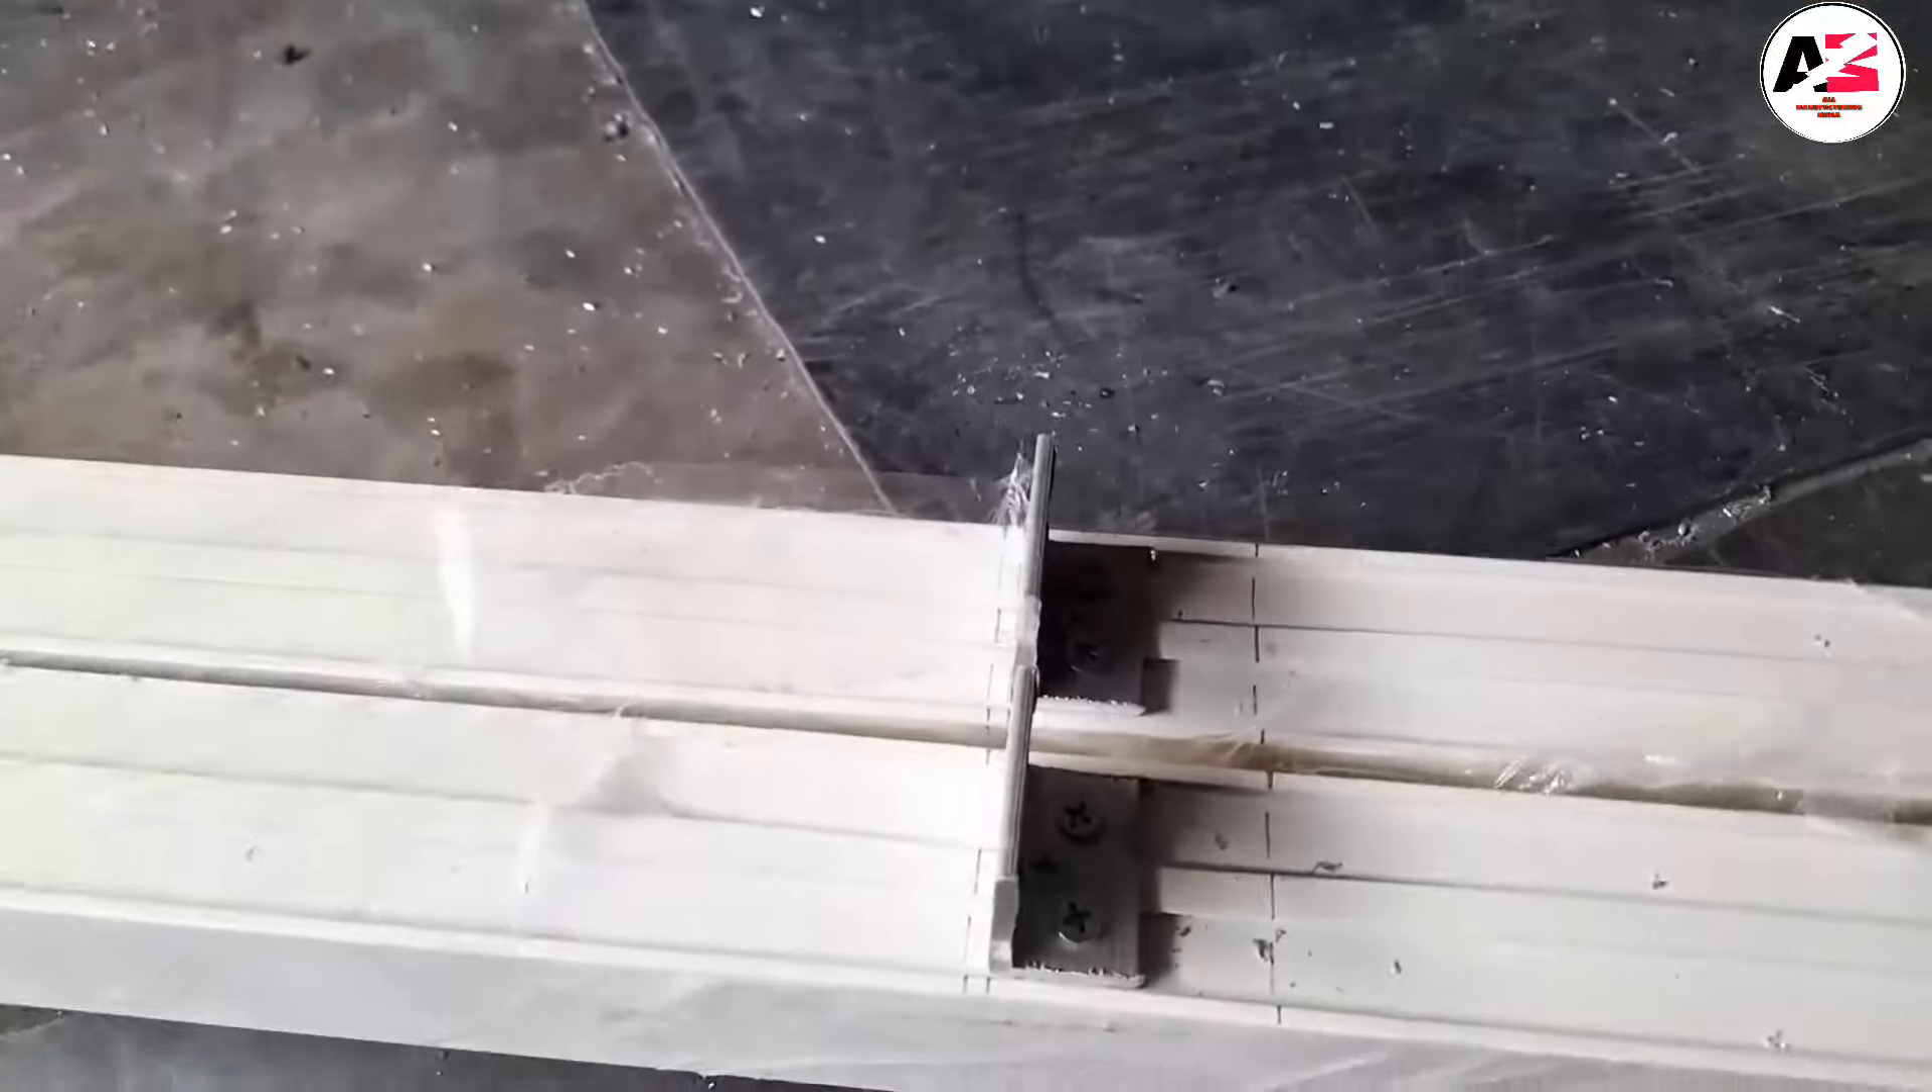दोस्तो एंगल हमारी लग चुकी है।